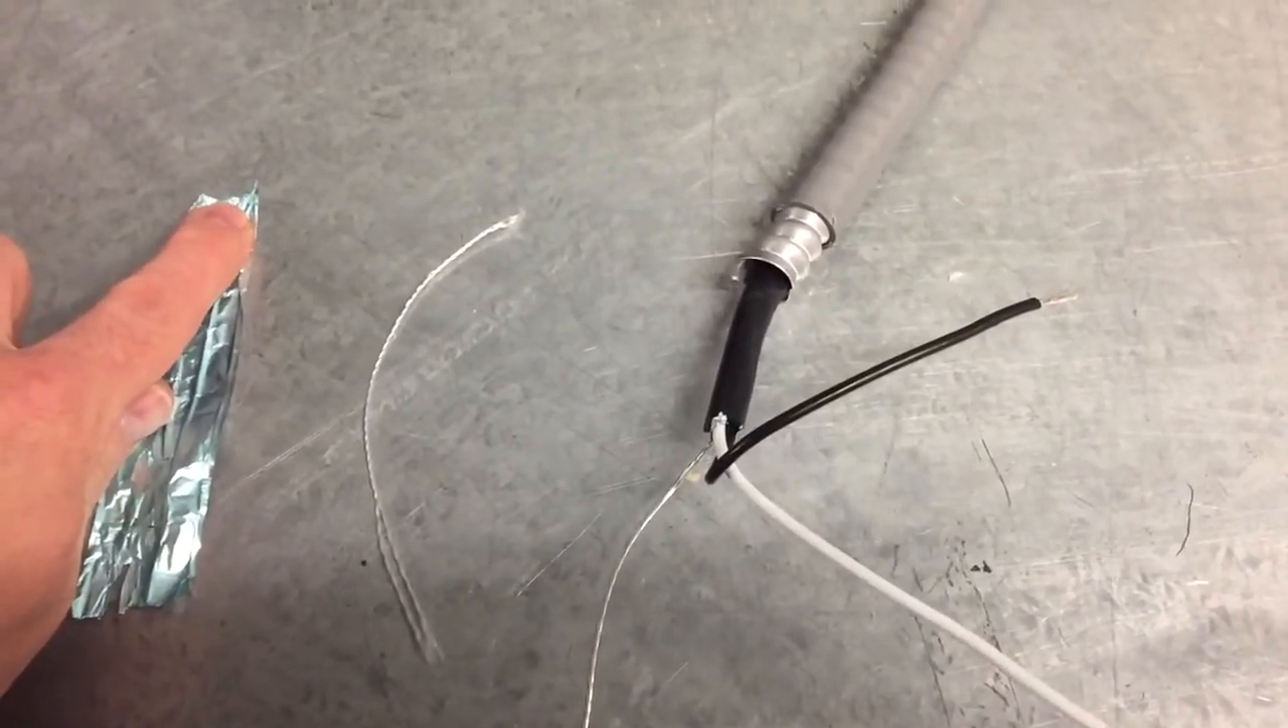Alright, you can see I've got the foil removed, the rip cord removed.